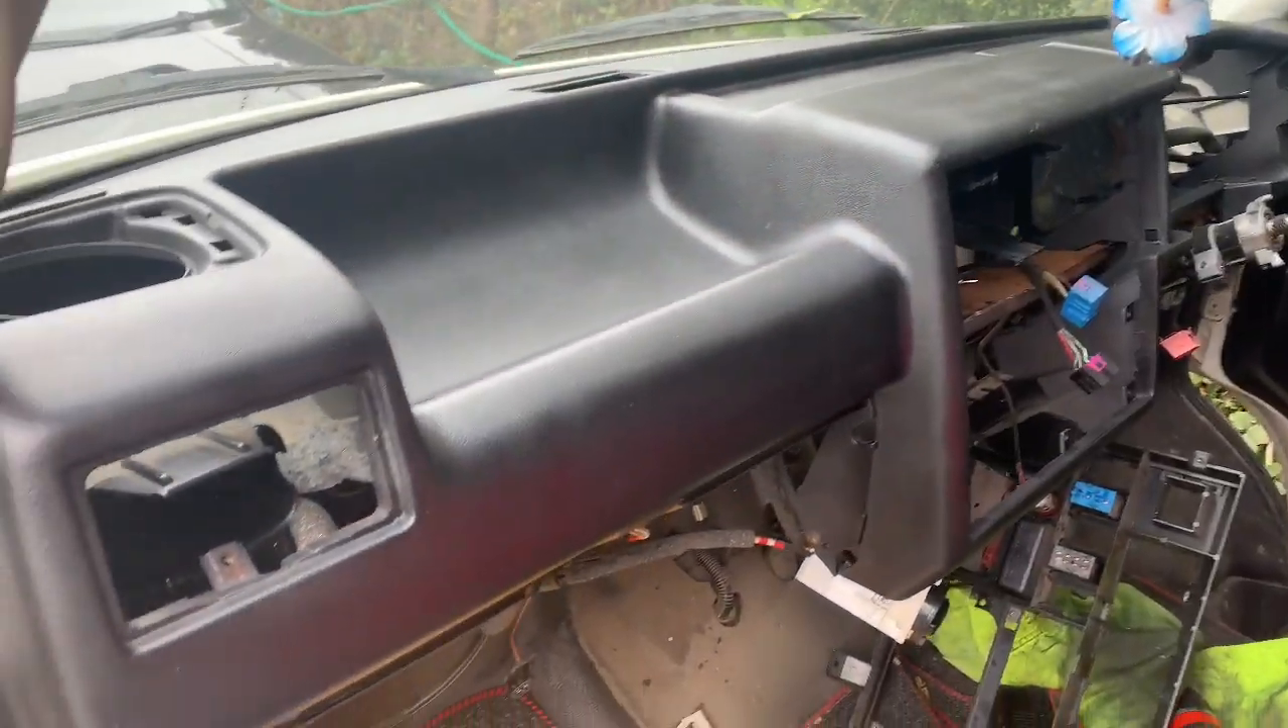Okay so there's the new black dash in place.